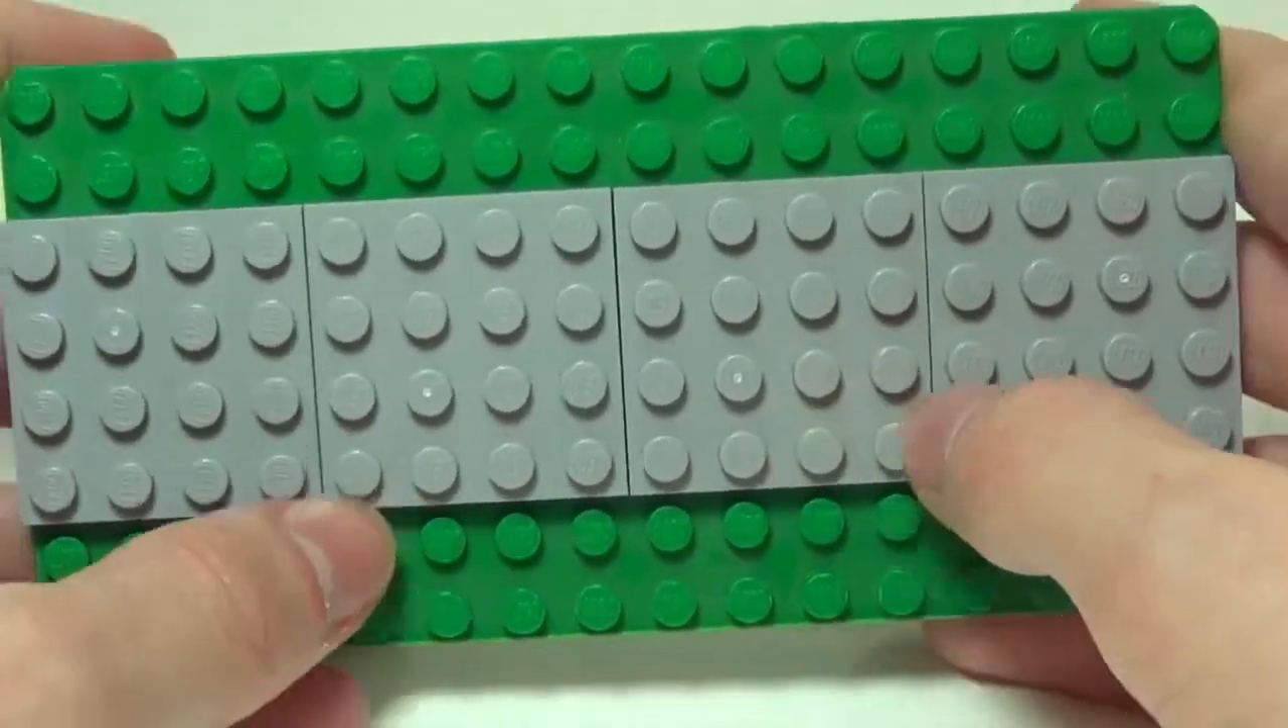So what I've done here is taken four 4x4 light bluish gray plates, and I have laid them out on this kind of oddly shaped base plate.